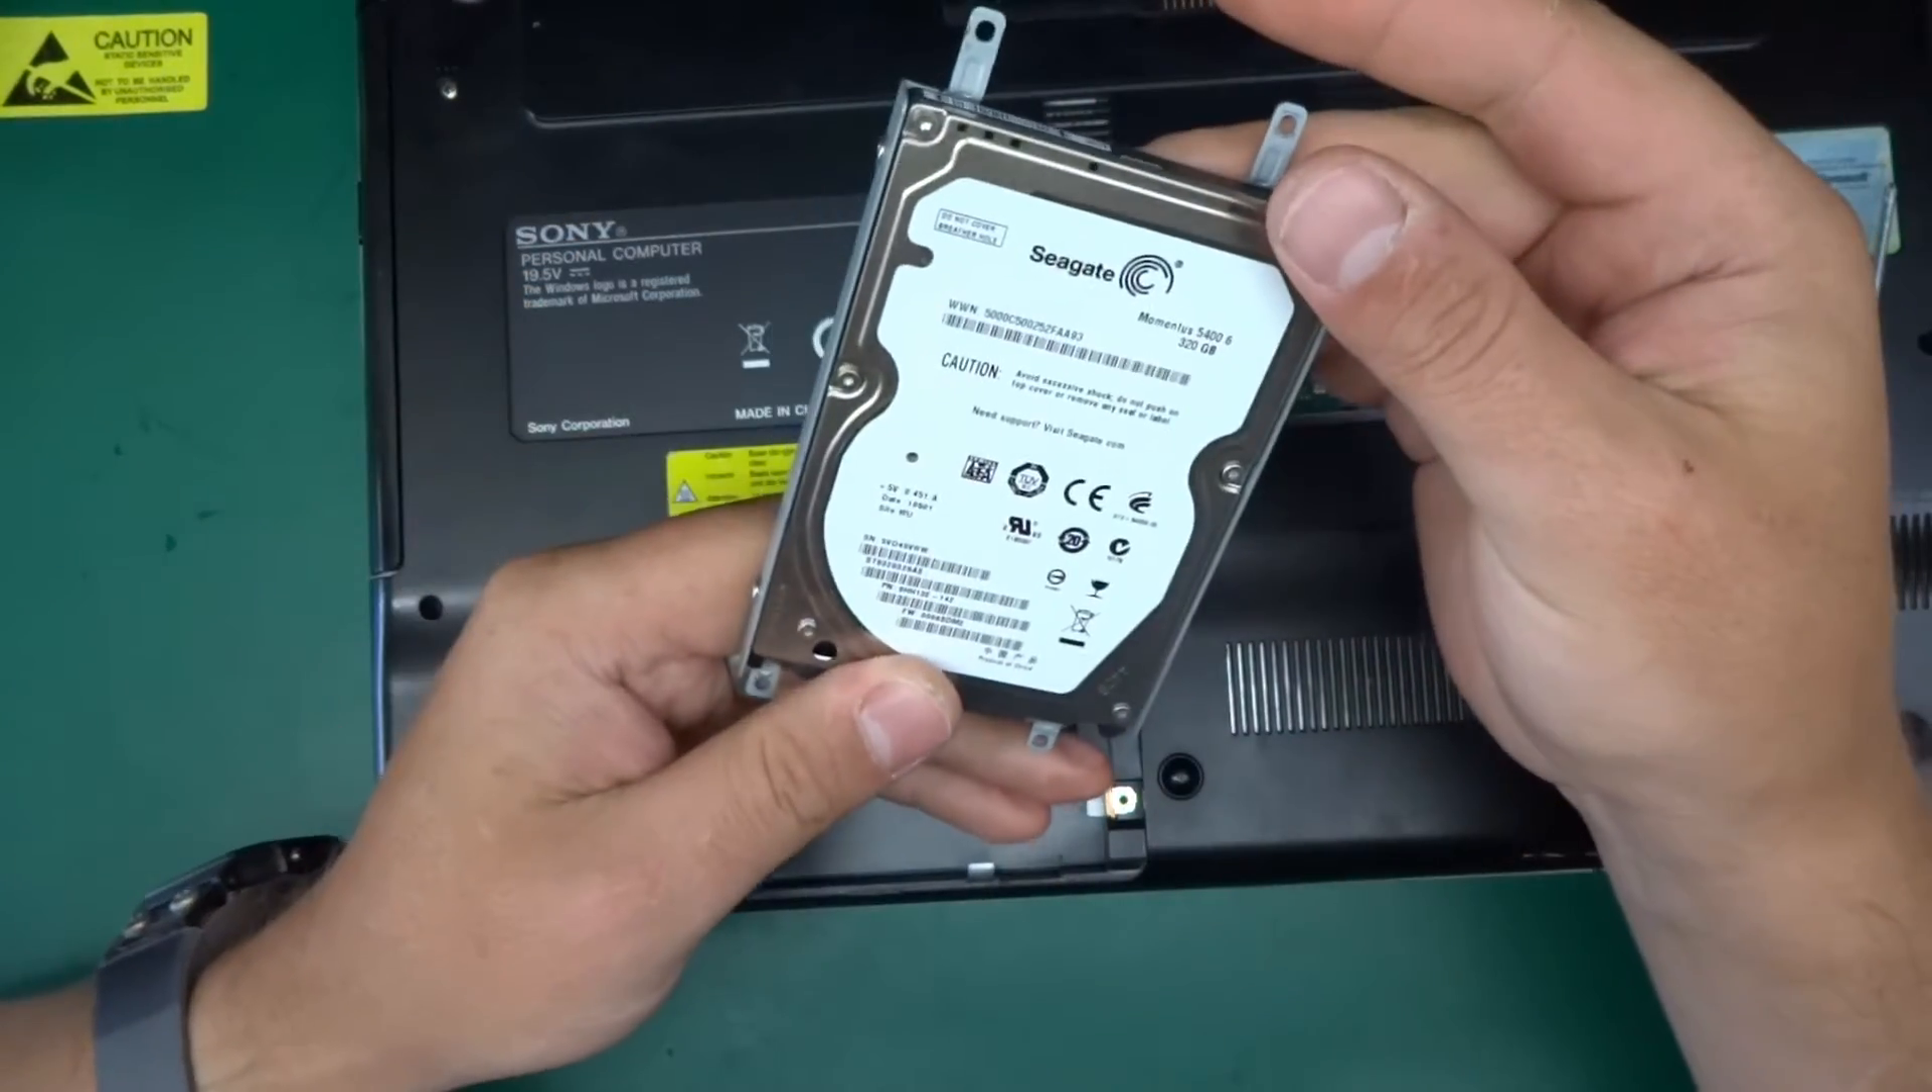That's the hard drive out and that's a 320 gig hard drive.